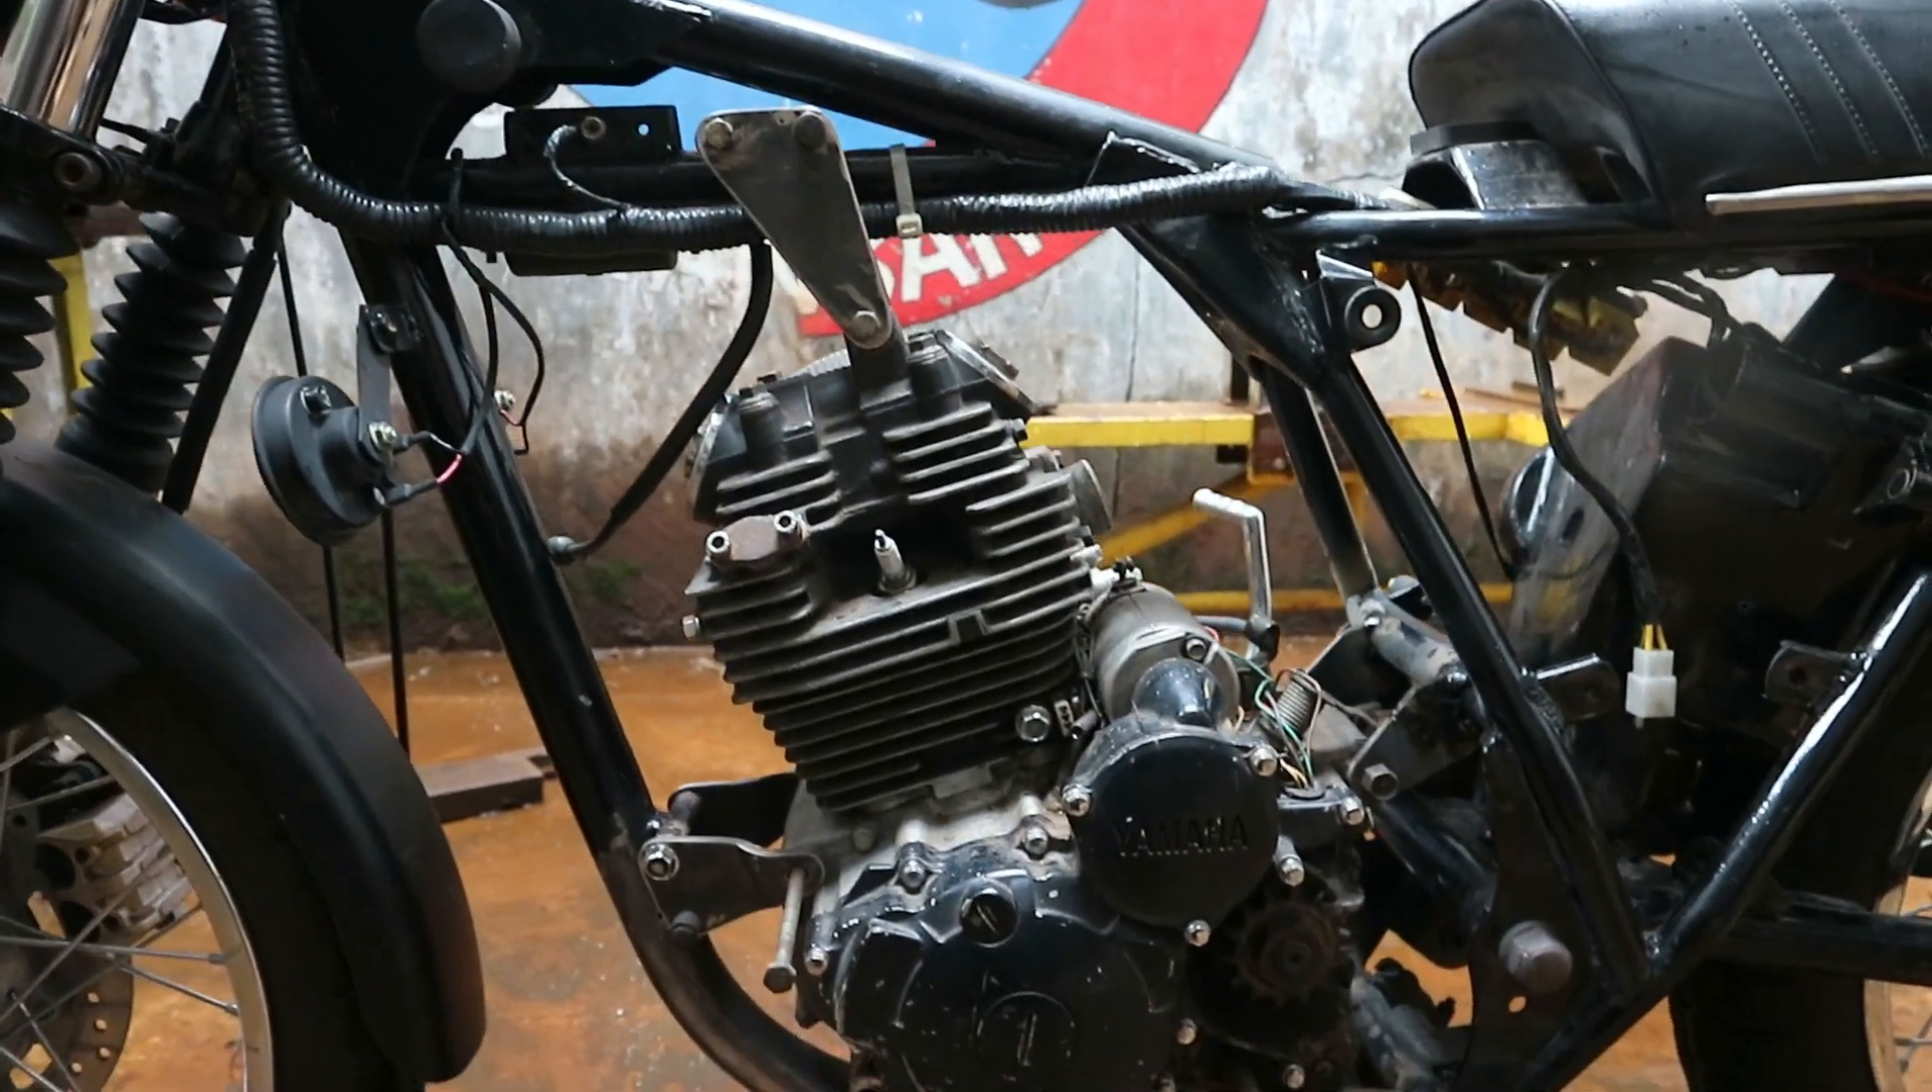Oke sobat, jadi ini mesinnya udah duduk di frame-nya.